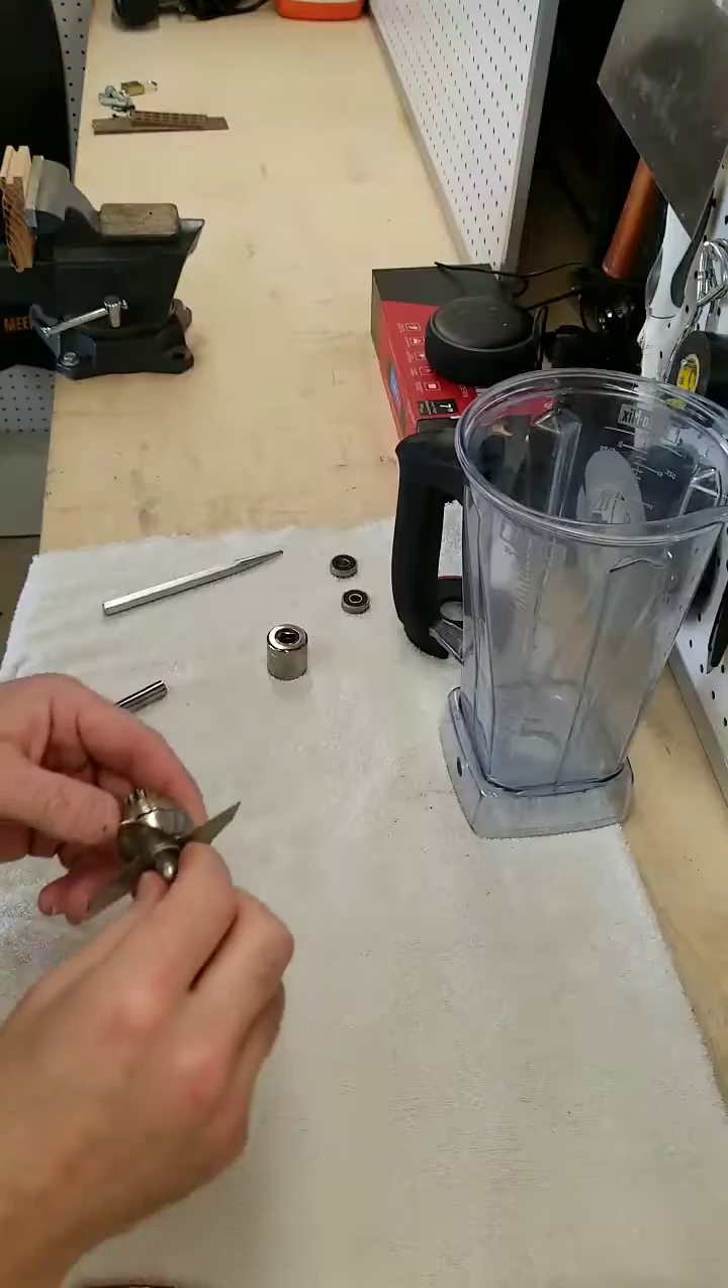Finally, all that's left is to get the blade assembly back on to the container.